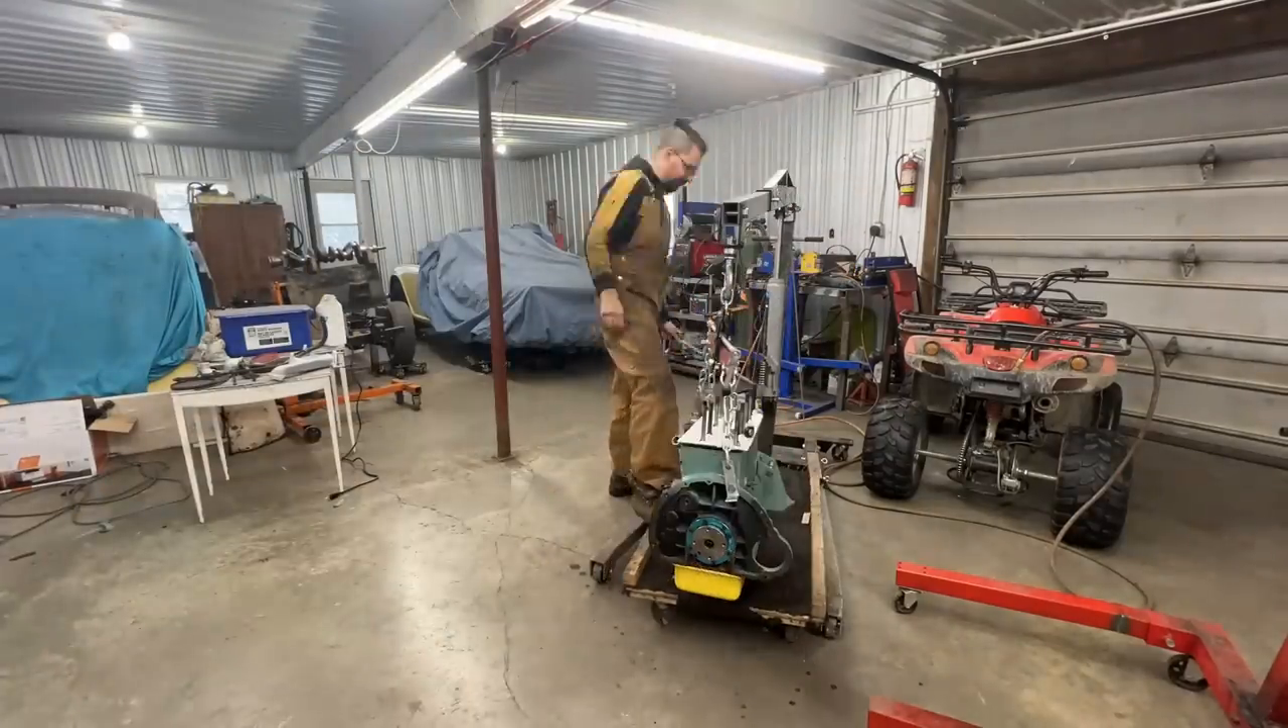Okay so we have the engine off the stand now we have it on this cart where we're going to assemble it with the transmission but before that we need to deal with some stuff here in the back.